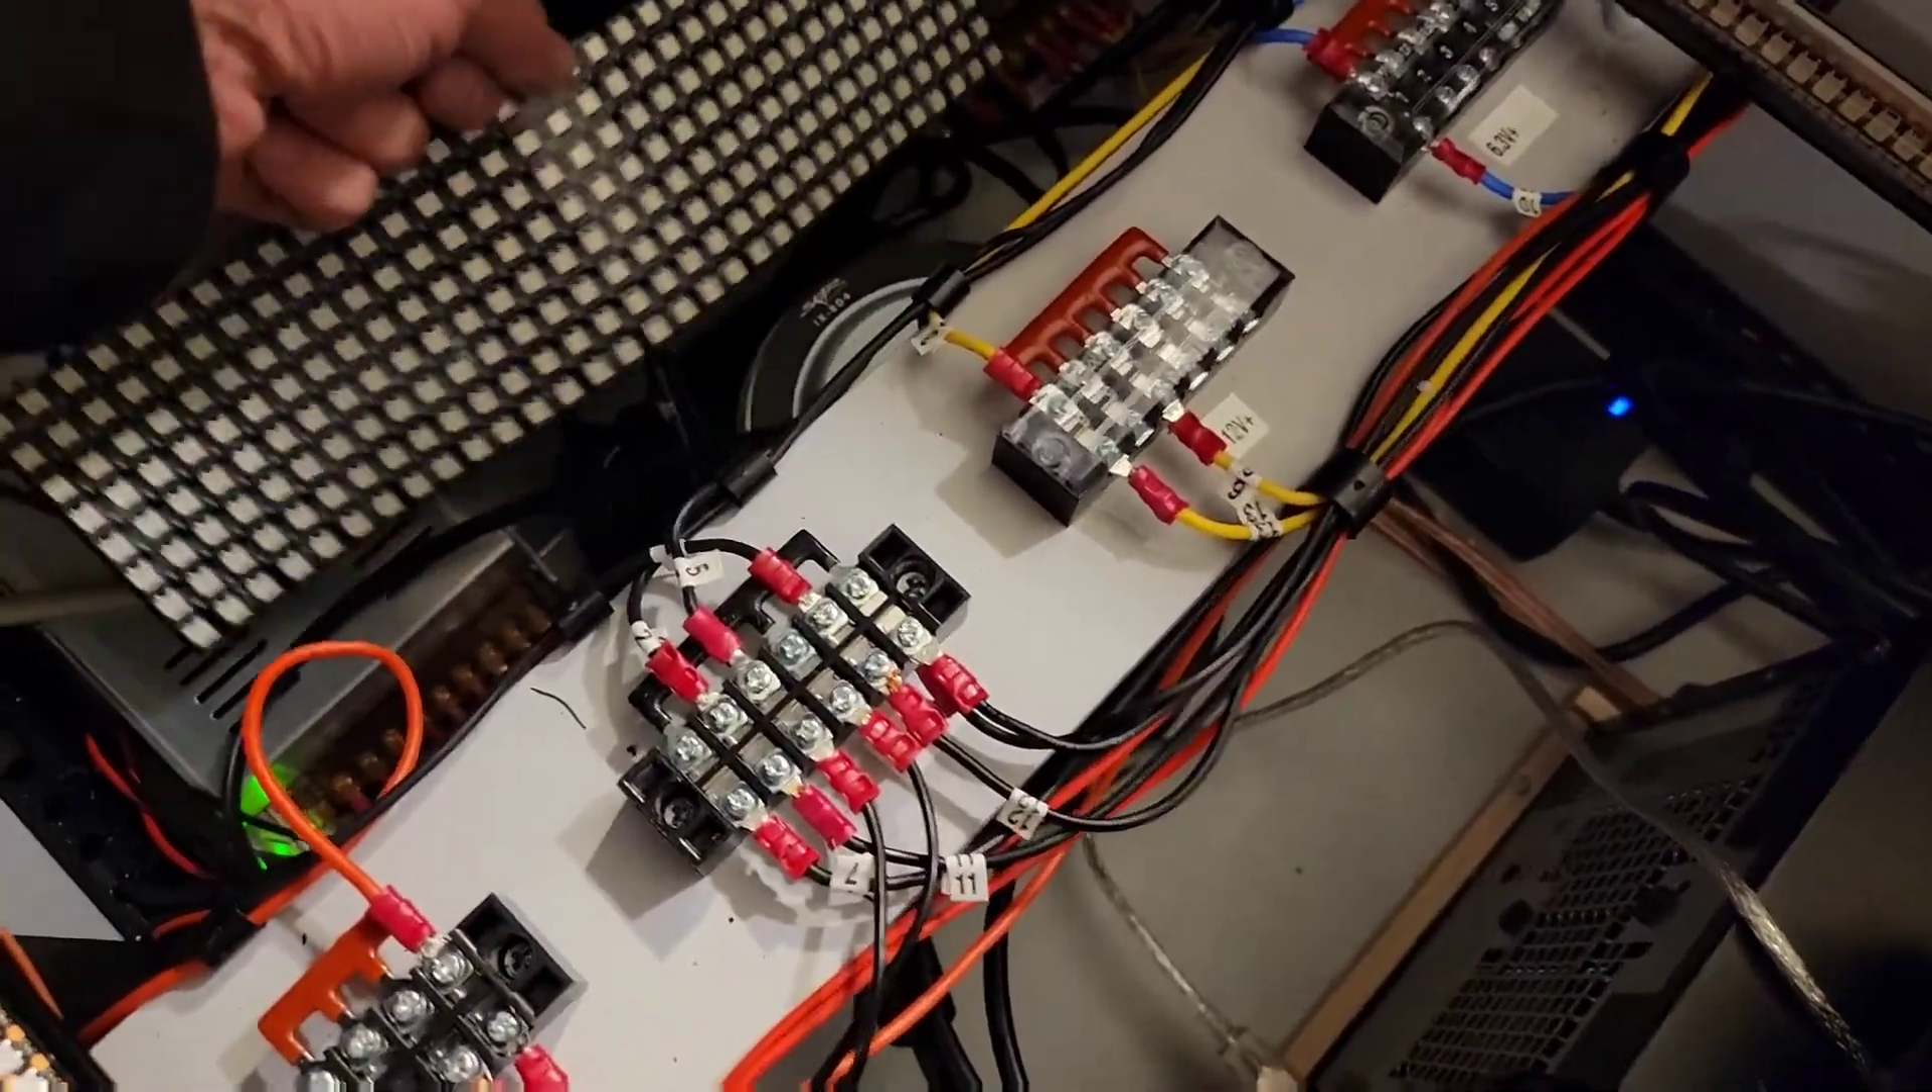I finished the wiring uh soldered all these different clips.